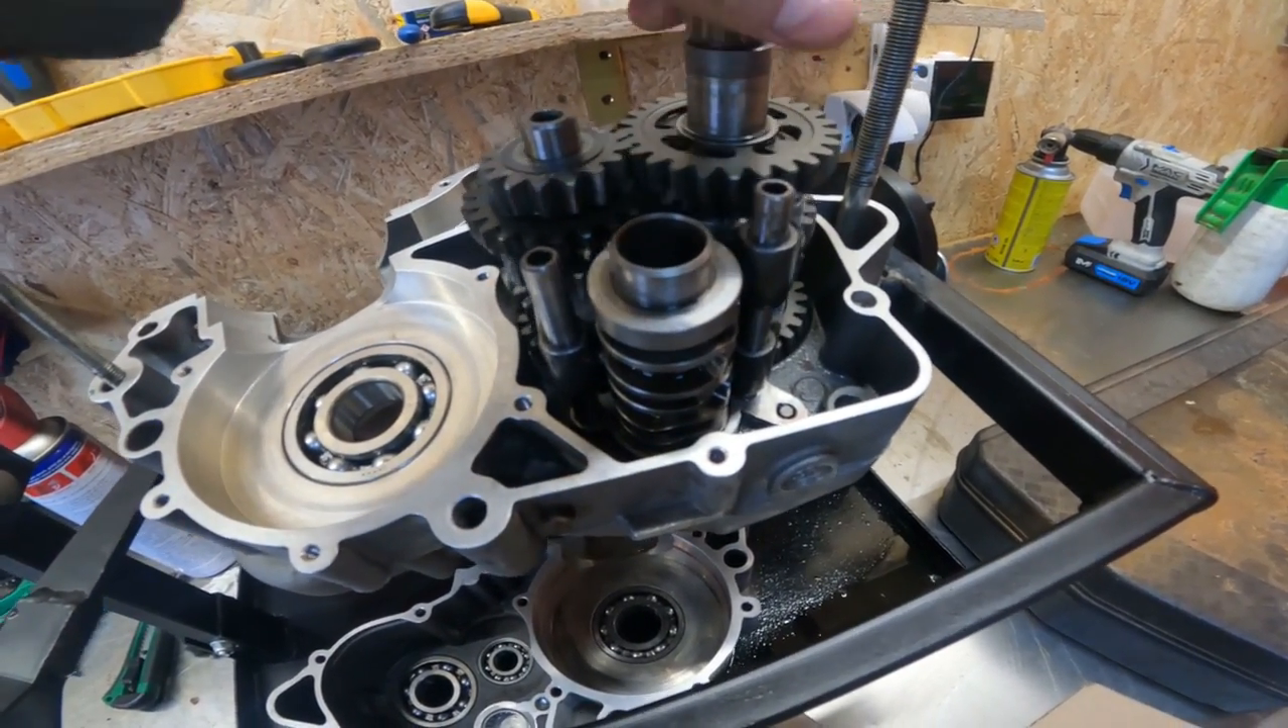Łożyska siedzą Skrzynia też siedzi już.